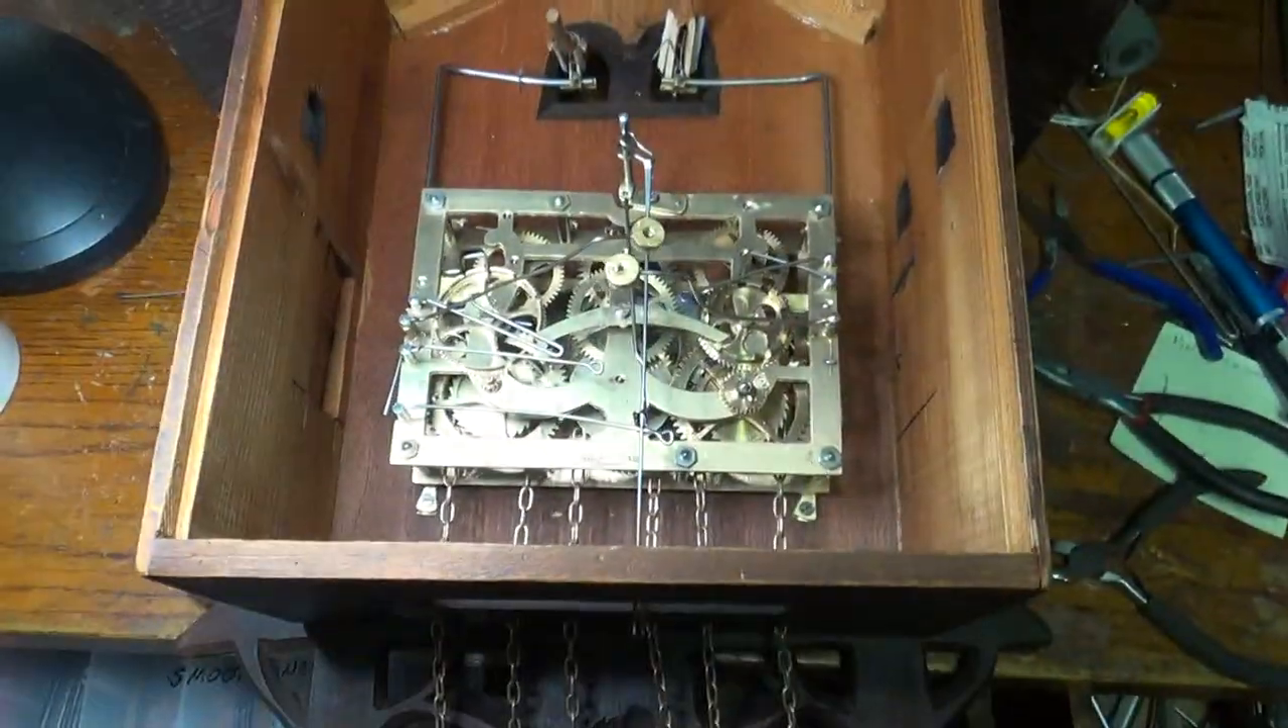Okay, I have the movement mounted in the case now.